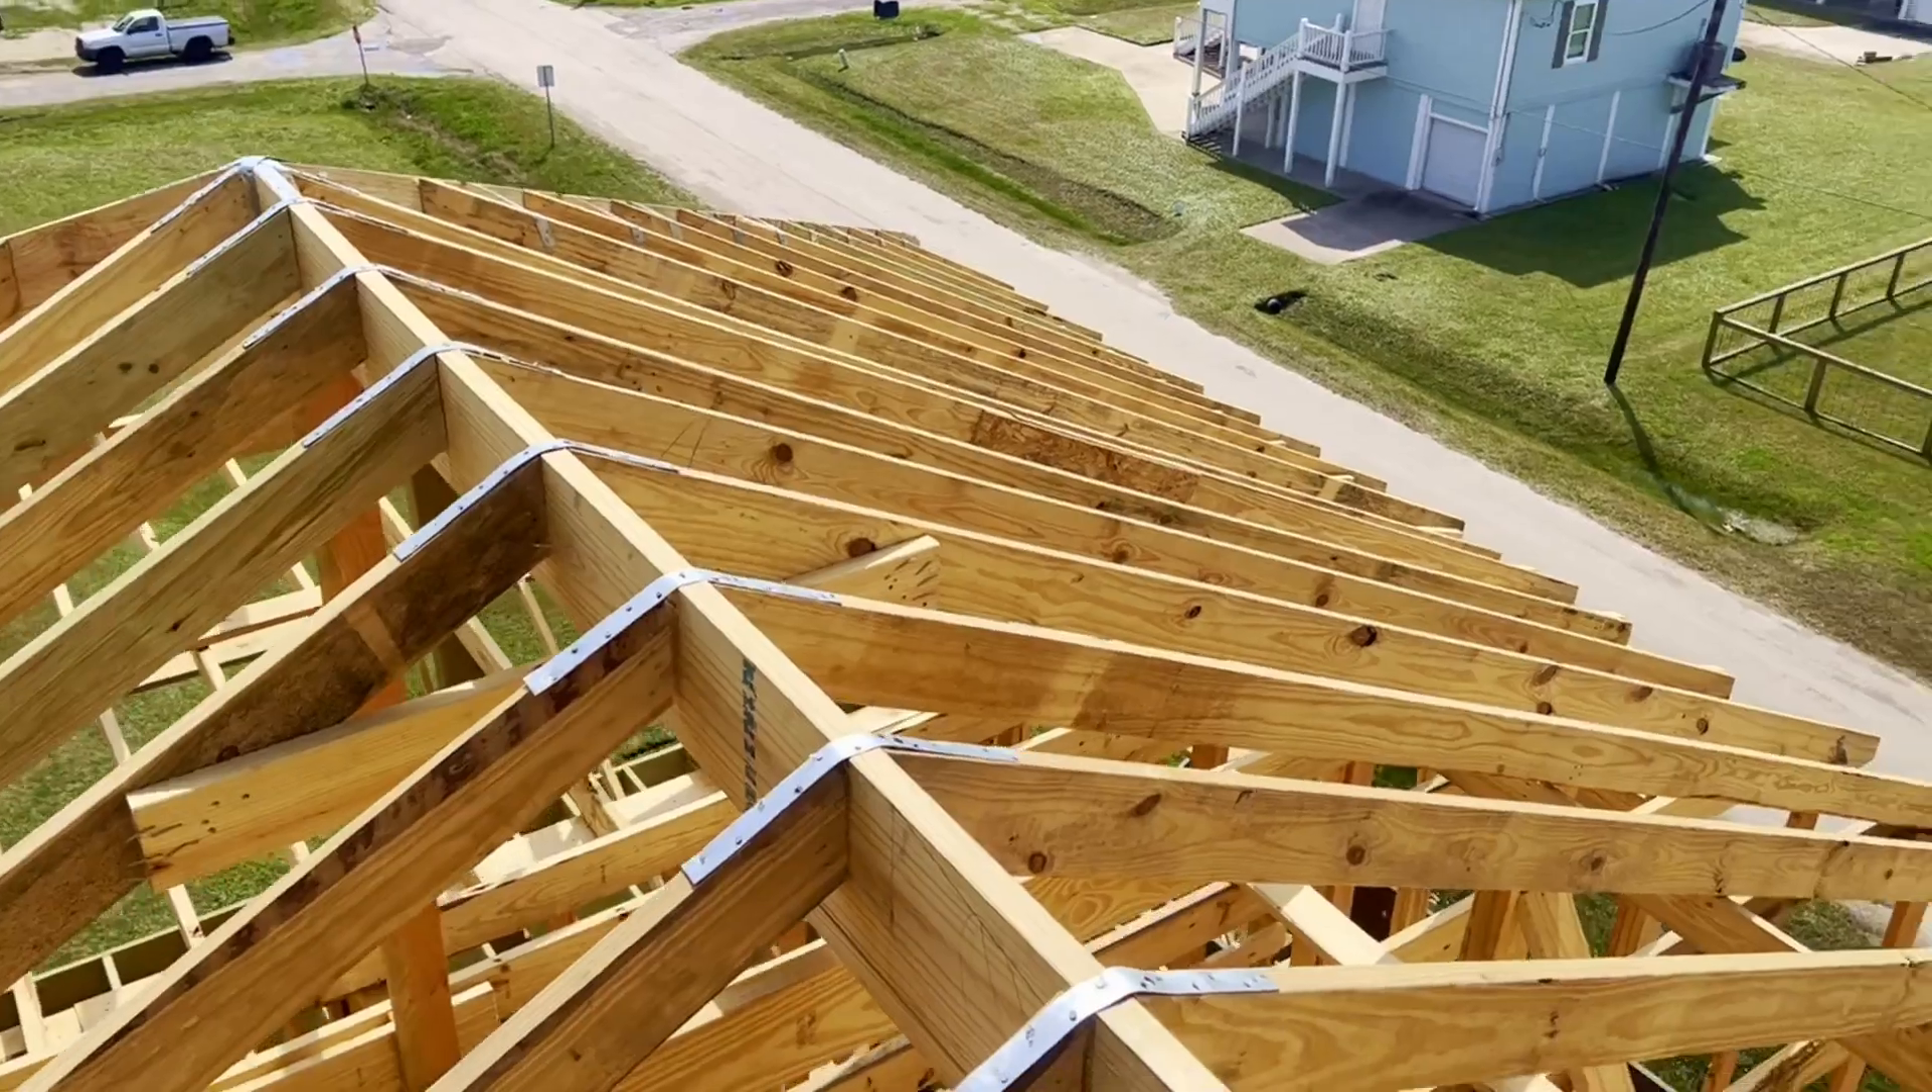Every single place where our roof joists overlap our ridge, you will find a strap over top of that.